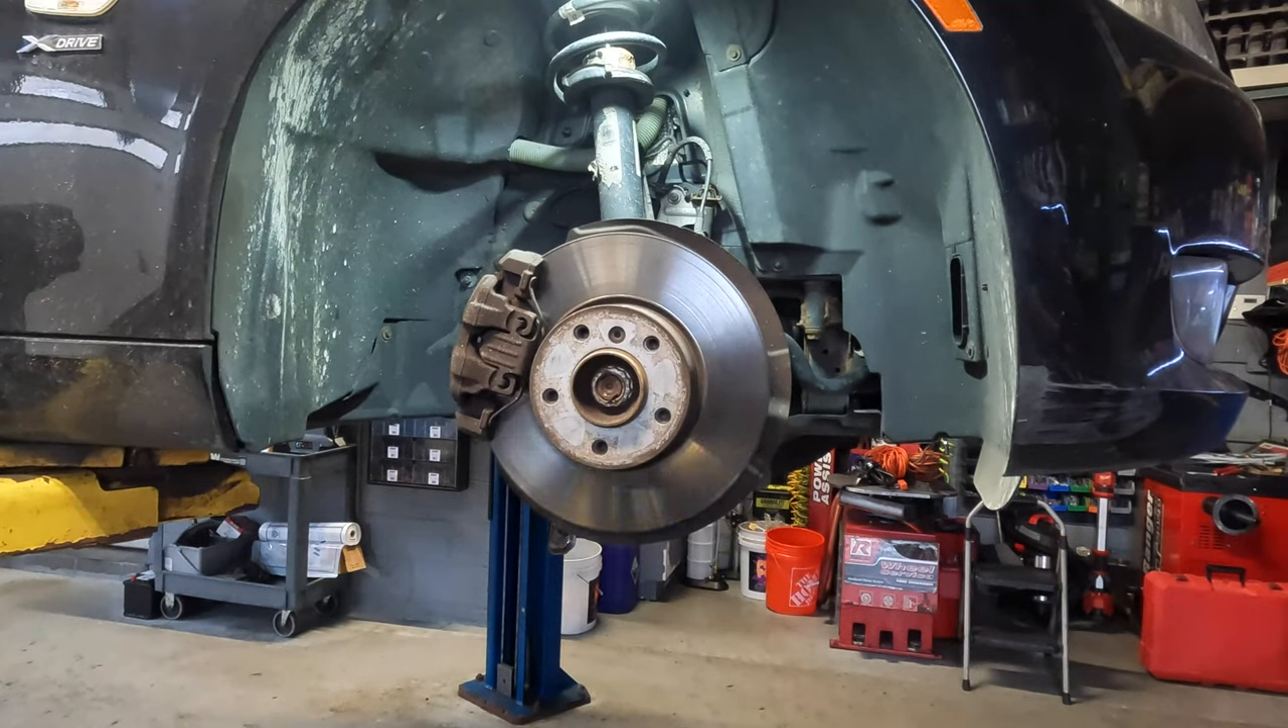We went ahead and we removed the wheel here, 17mm for the lug nuts, quite simple.